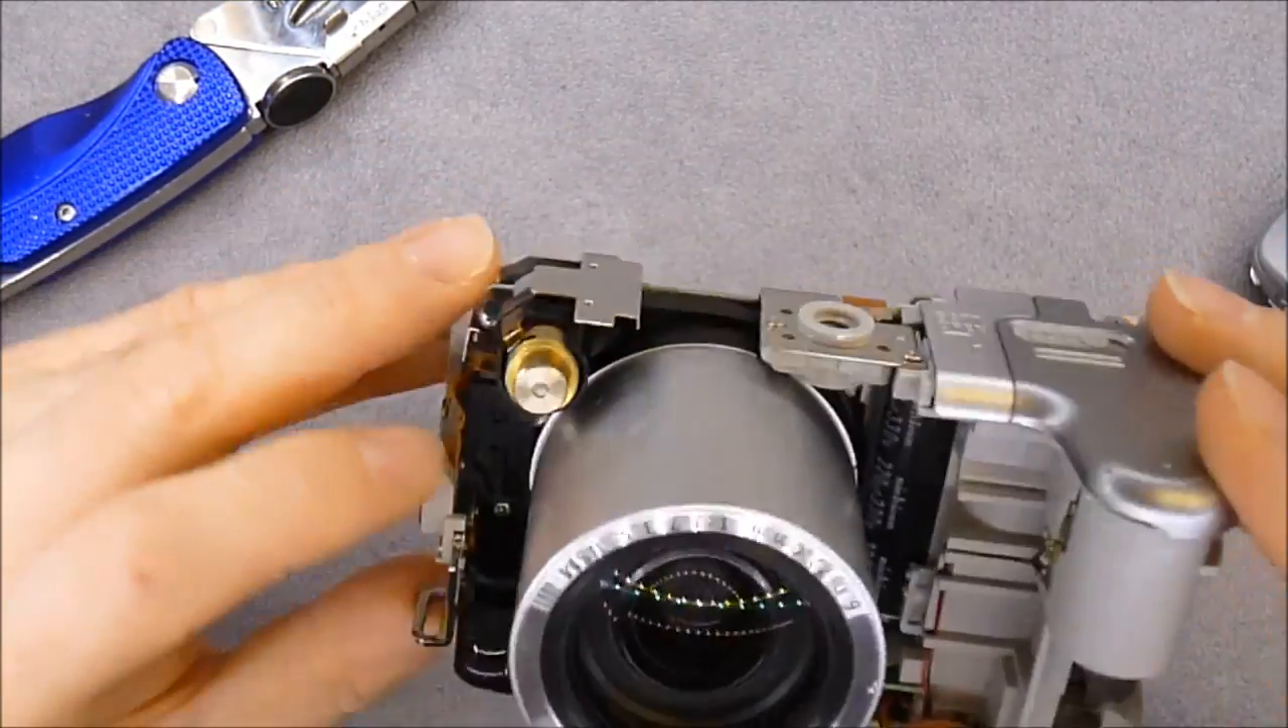And, here is the camera almost naked.